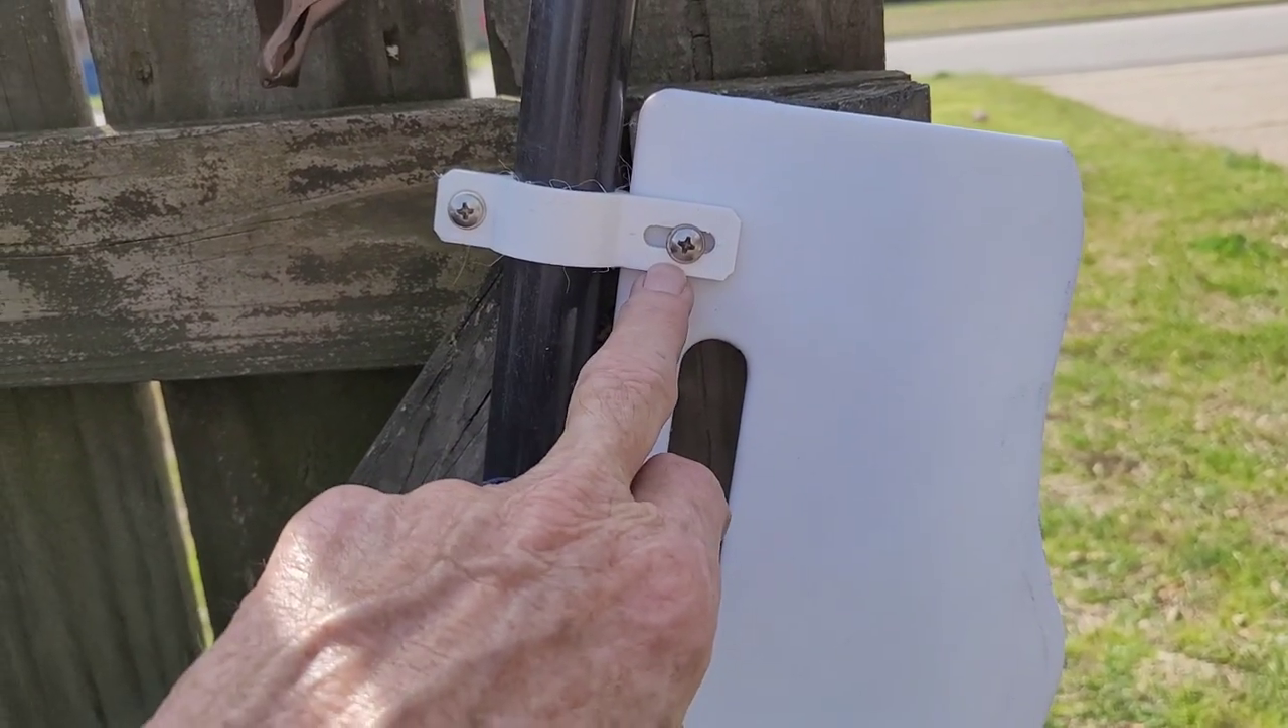All right well there's the finished product right there and it's just attached with stainless steel screws. I think those are 1032. Again these are just printed off of a file and I'll get that file down there below.